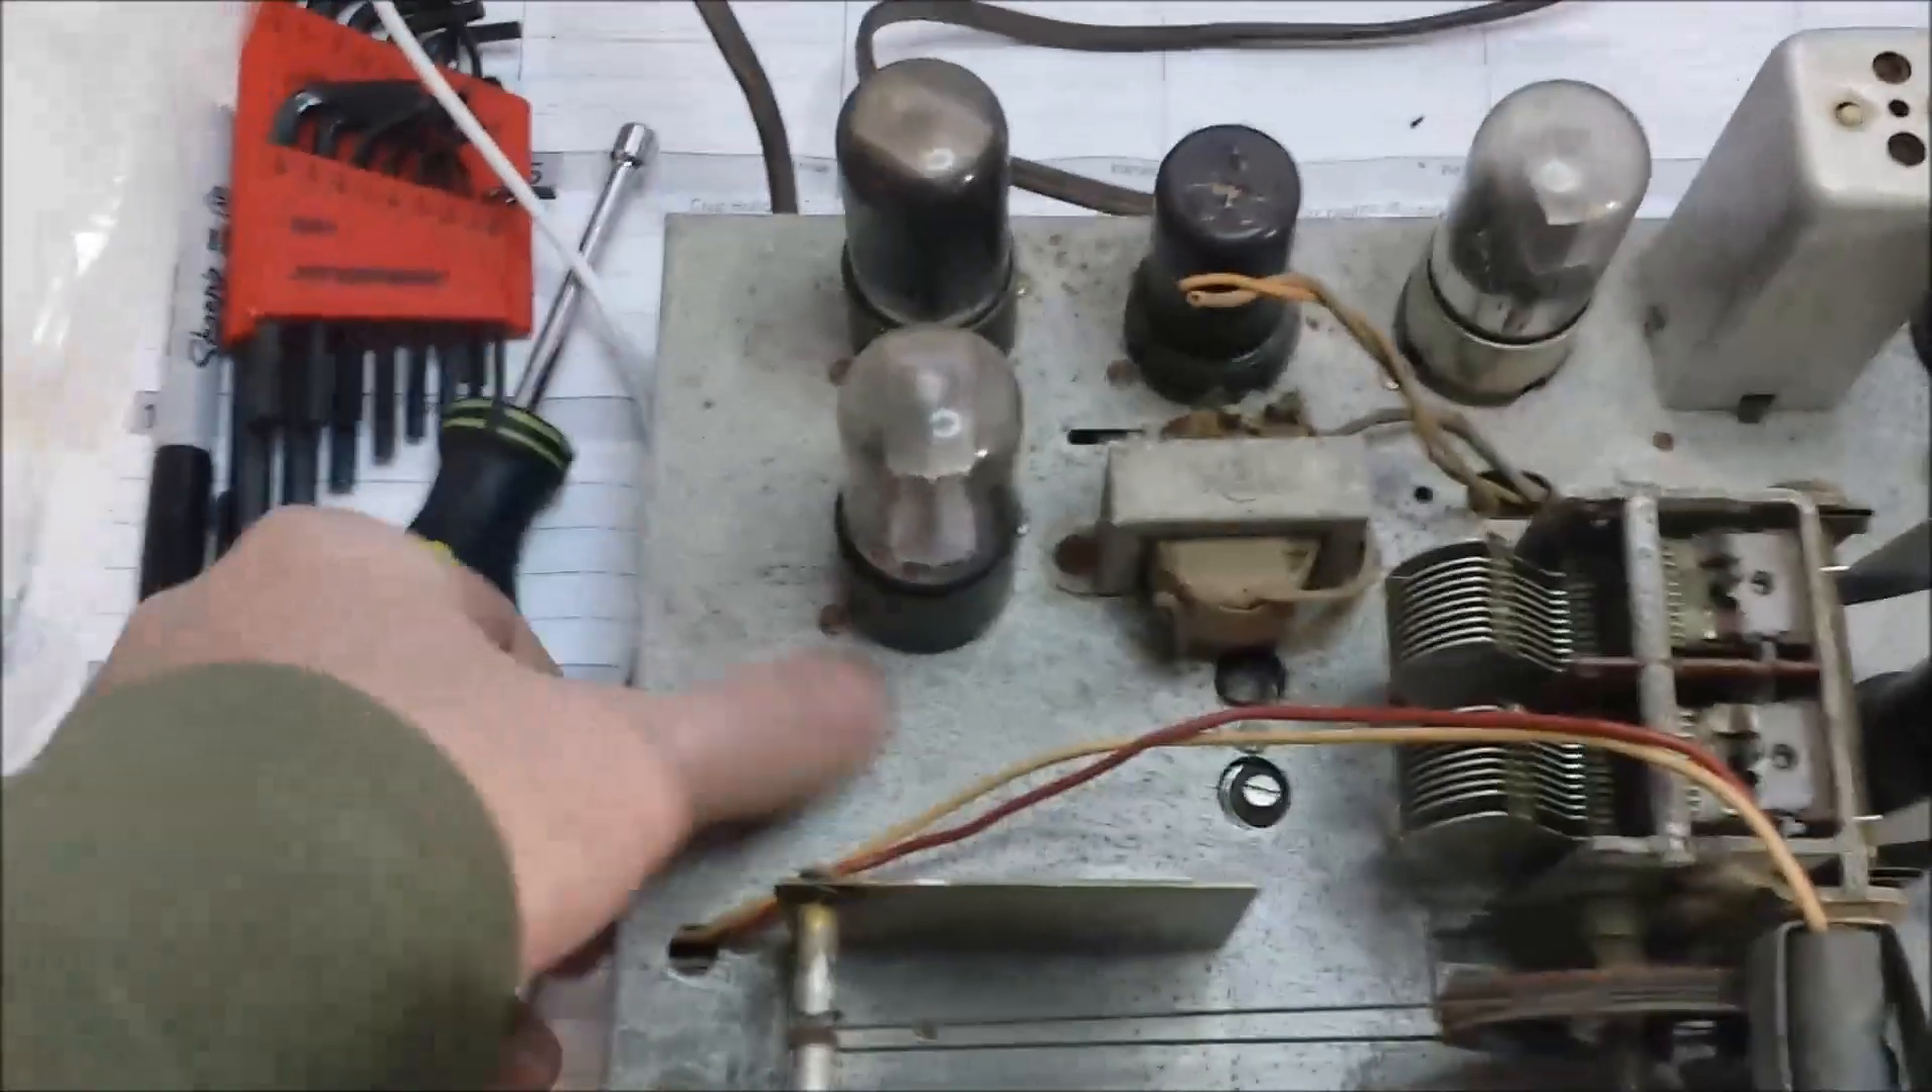We have the chassis out of the case.